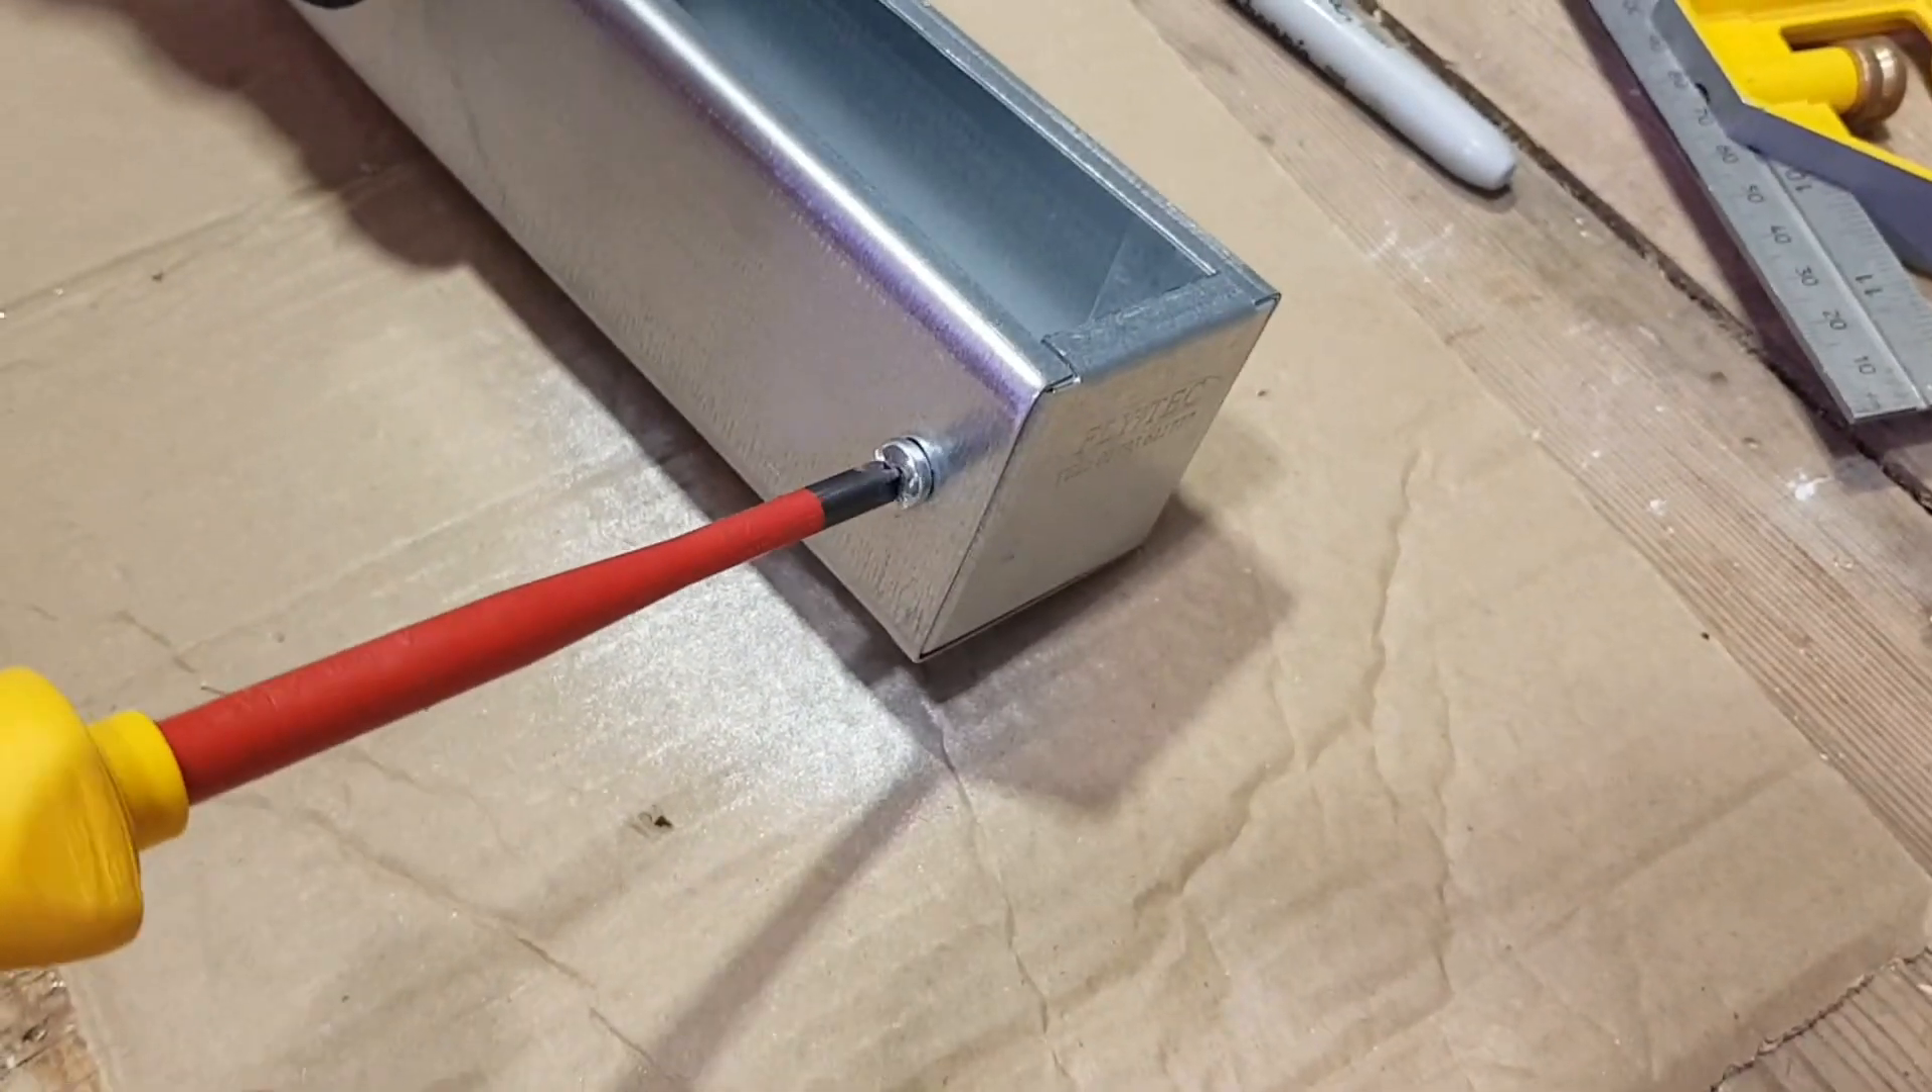This is clearly how the manufacturer wants that end cap to sit on the end of the trunk in there yeah so it's not sticking out too far it's not going in too much that is basically spot on.